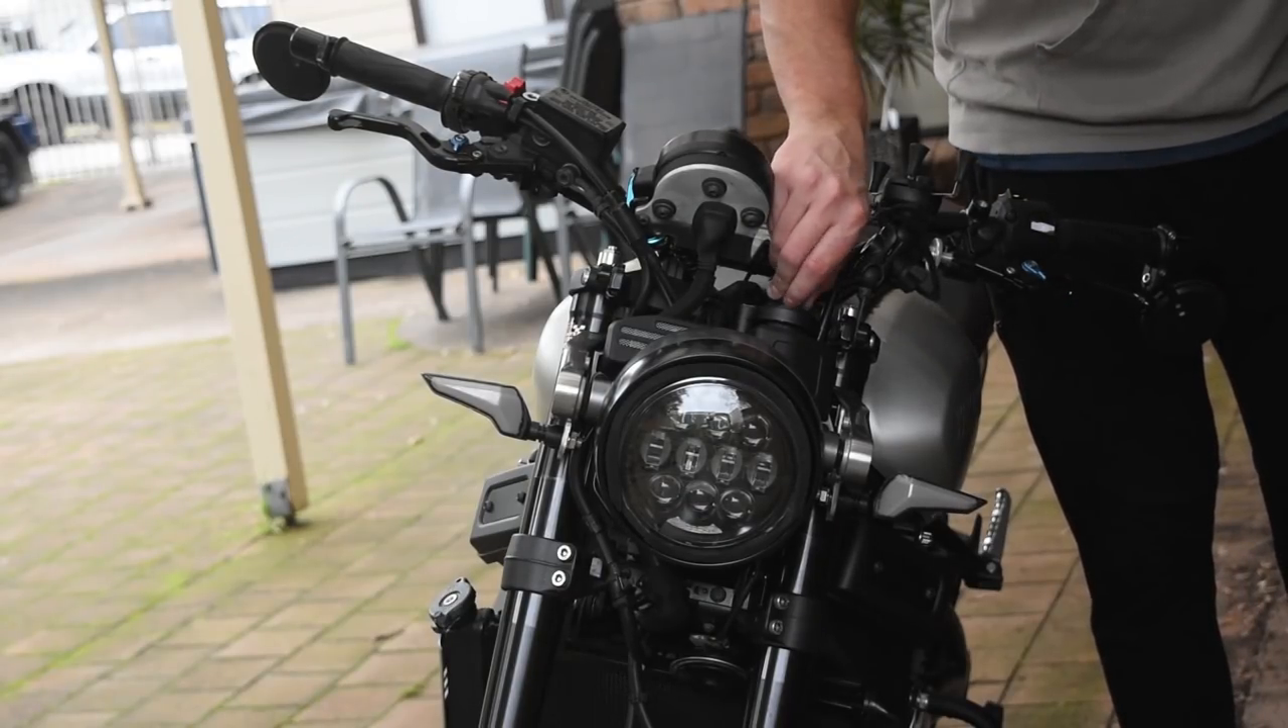And voila we now have a headlight and indicators done.